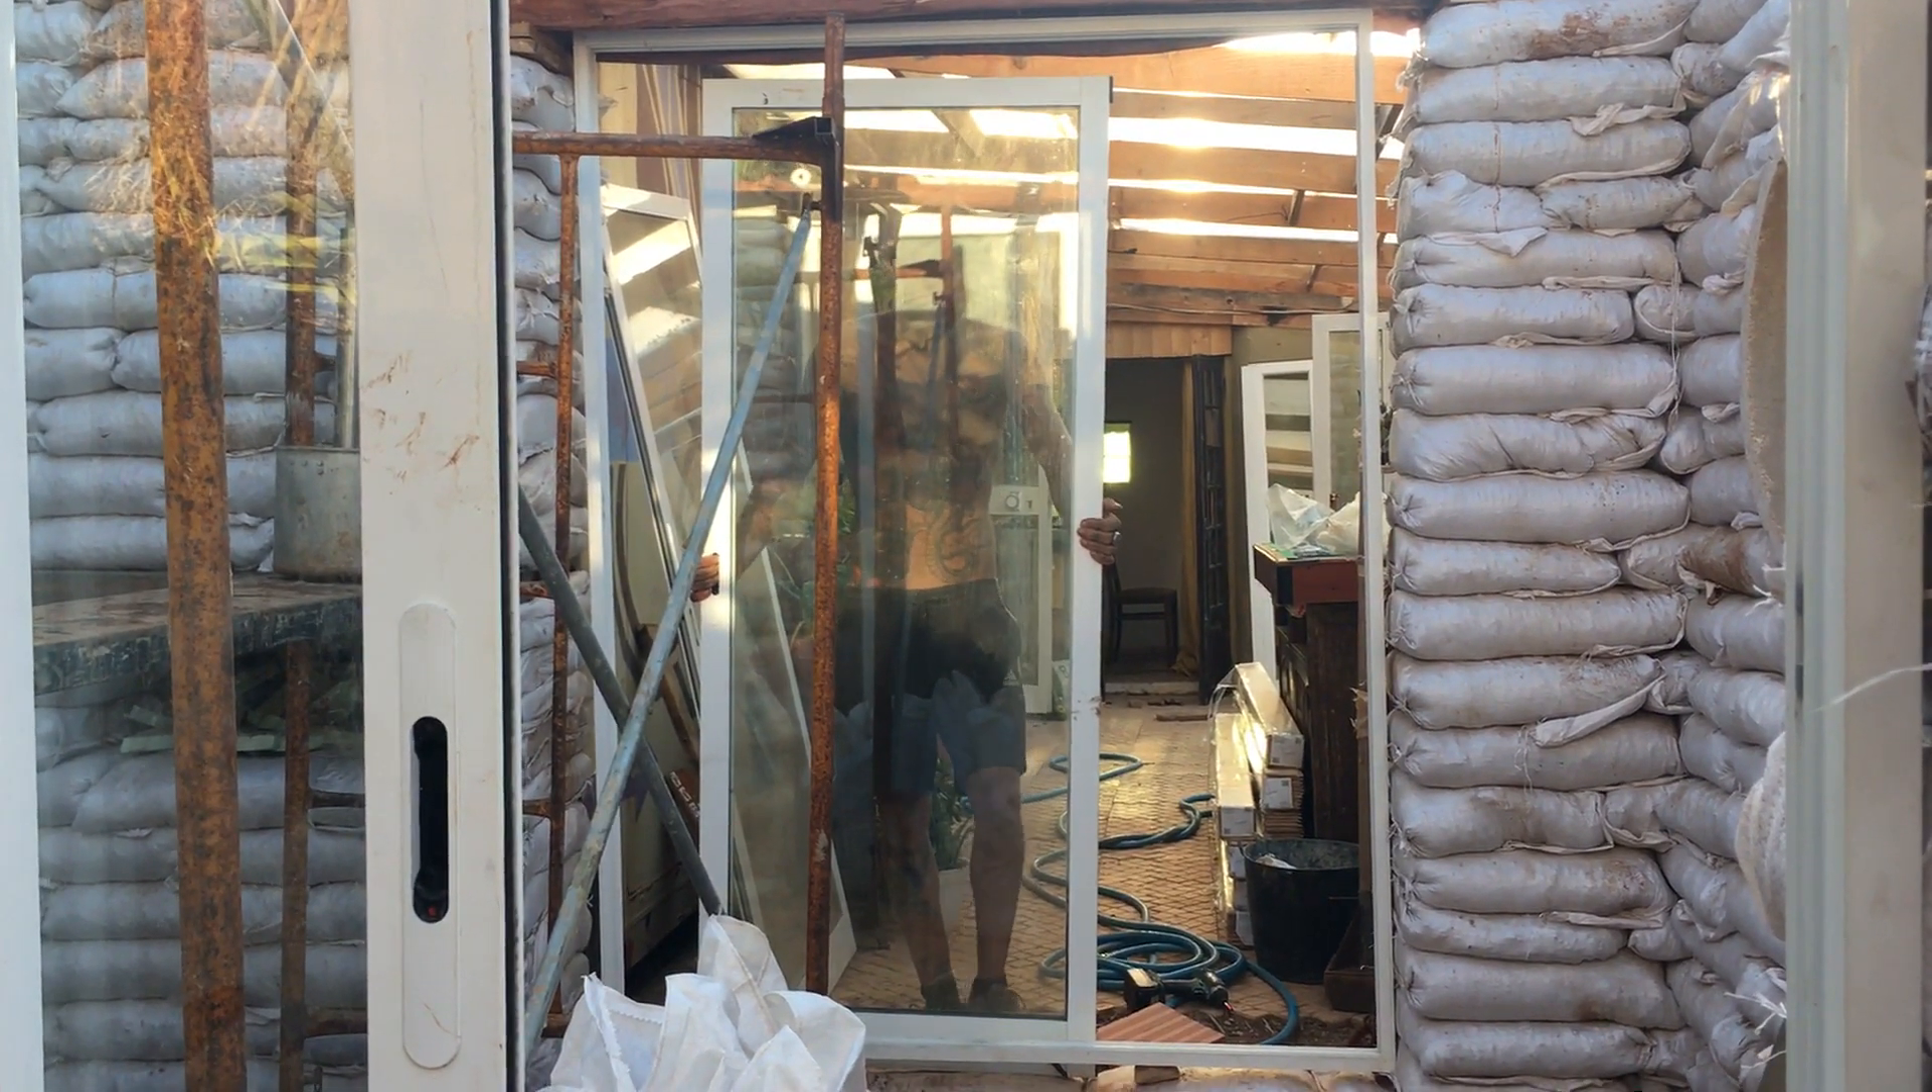So we got that door frame fitted, uh, cut down and screwed together and put in there.